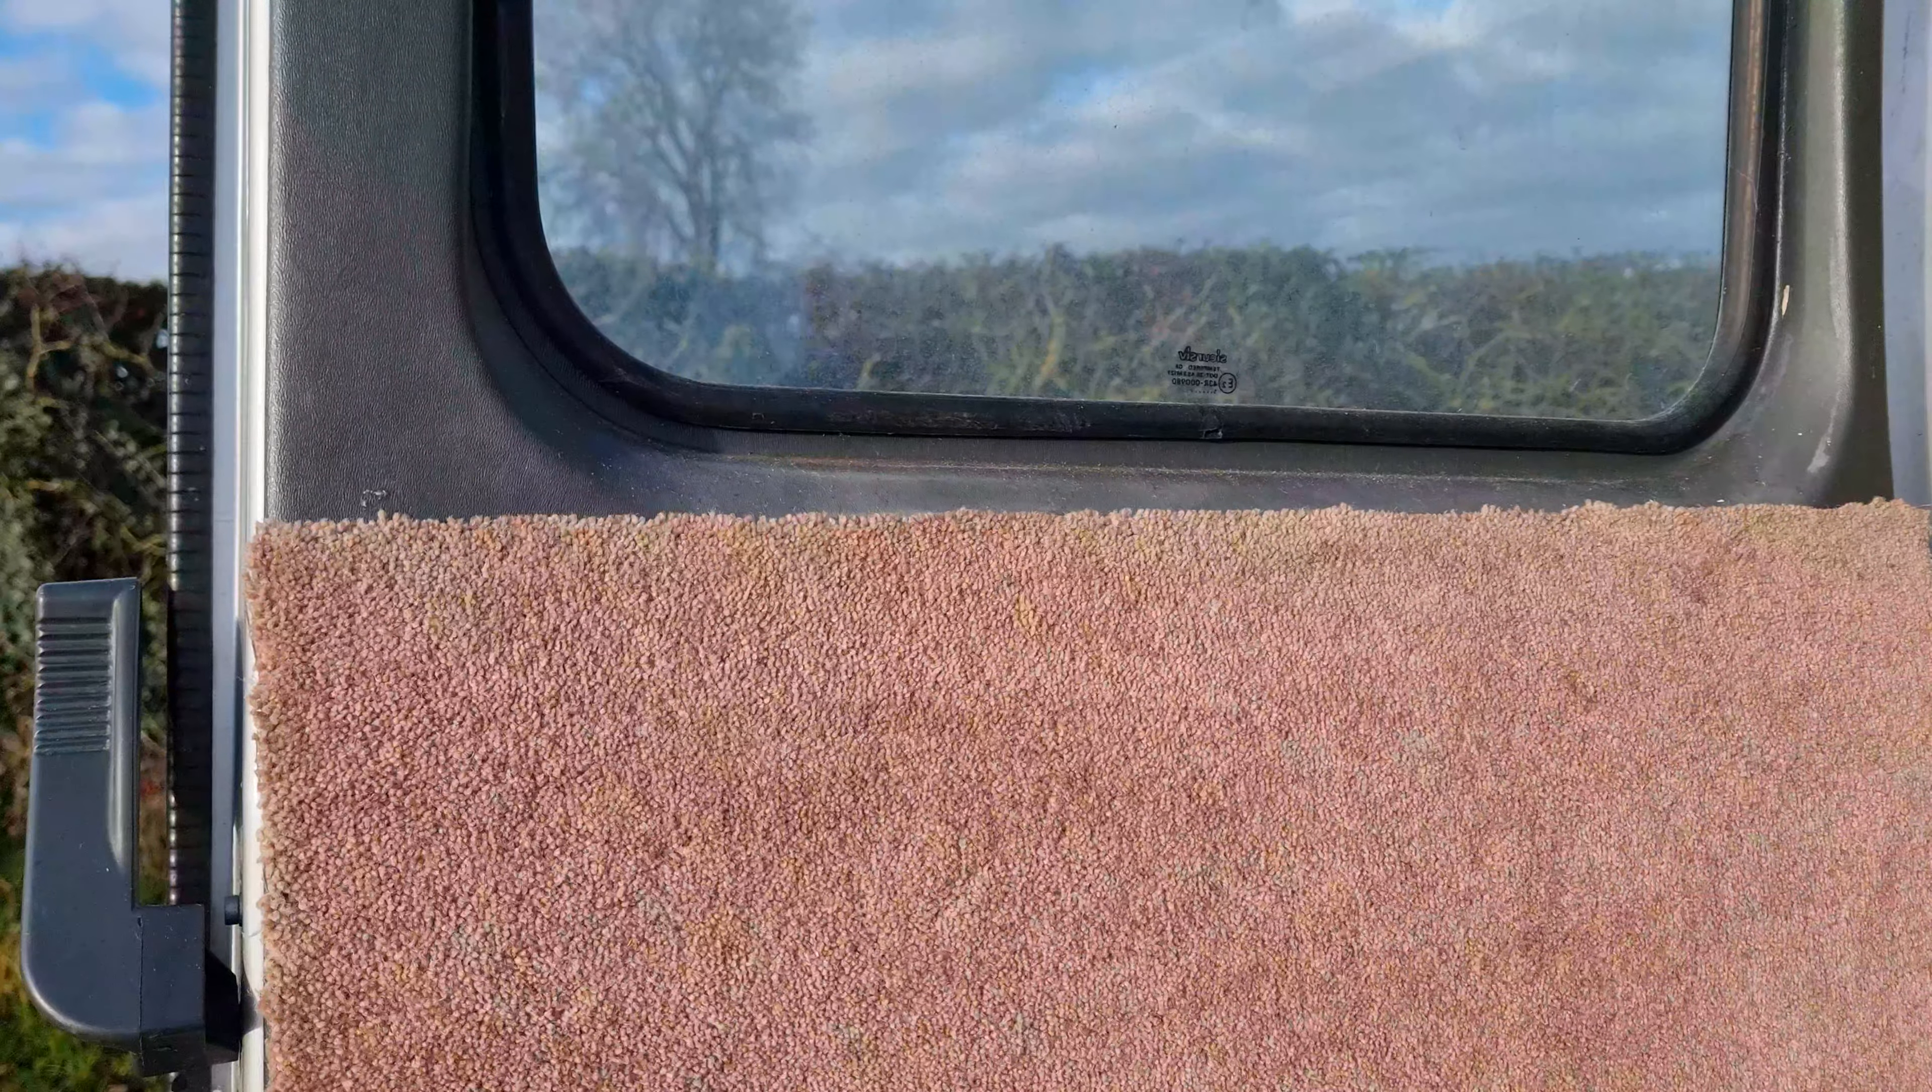I've got this nice pink strip up now, just cut this nice trim and go over it.